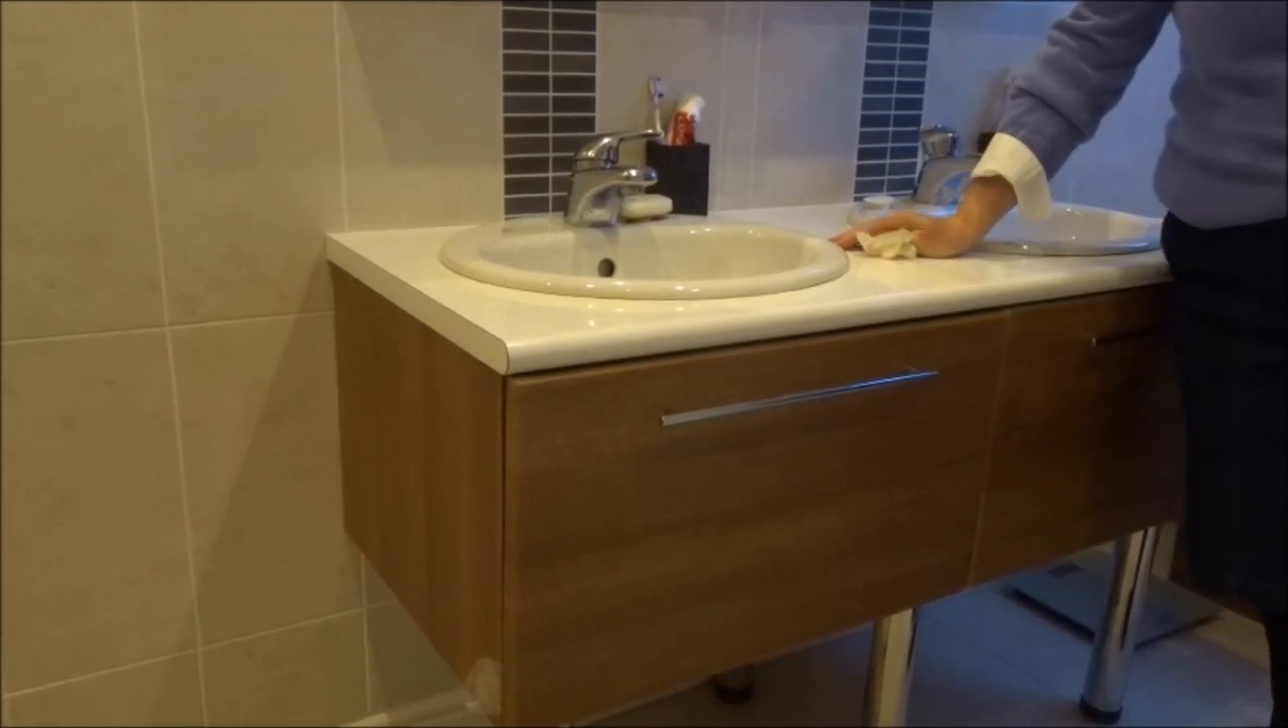After only a year of waiting, I've finally replaced the temporary wooden legs with these permanent metal legs and I can quite happily rest on this knowing, safe in the knowledge, it's never going to fall down, thank goodness.